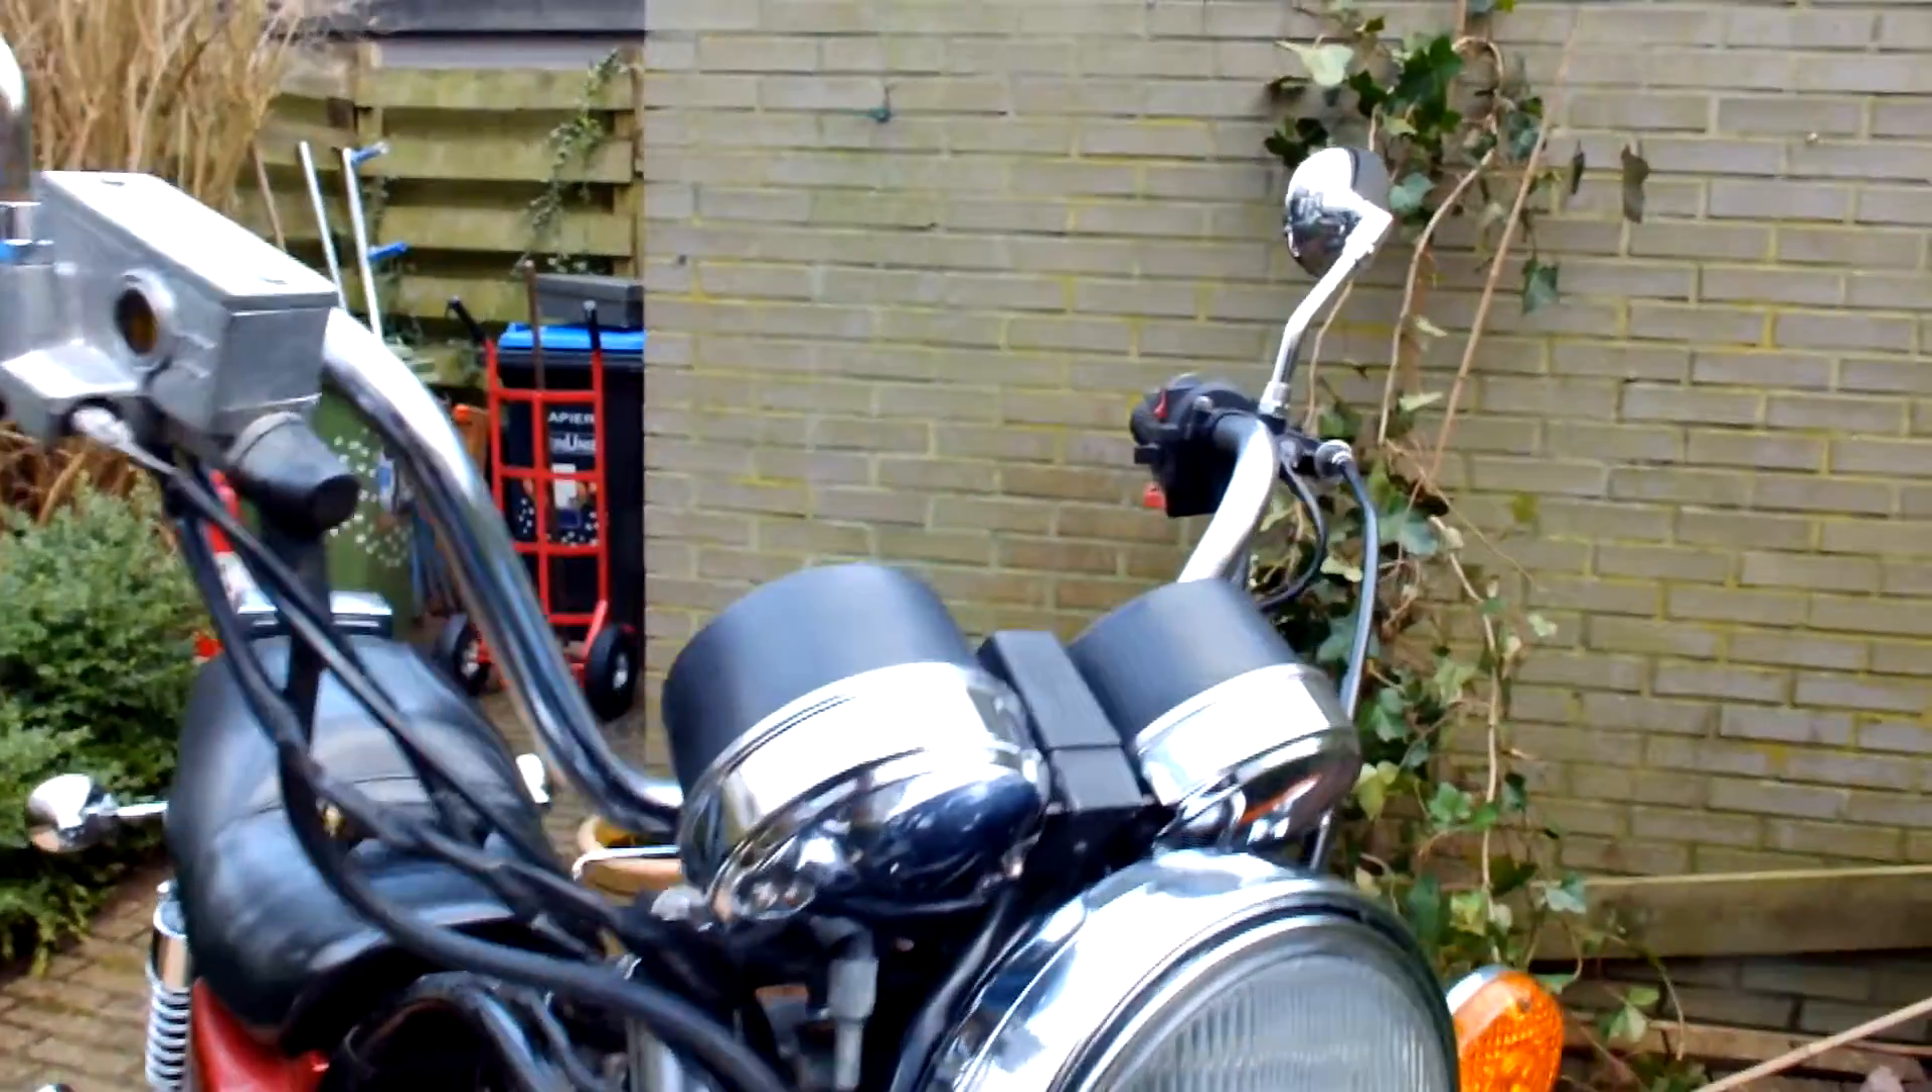I, at least for the moment, fixed on these original bars. As you can see here.